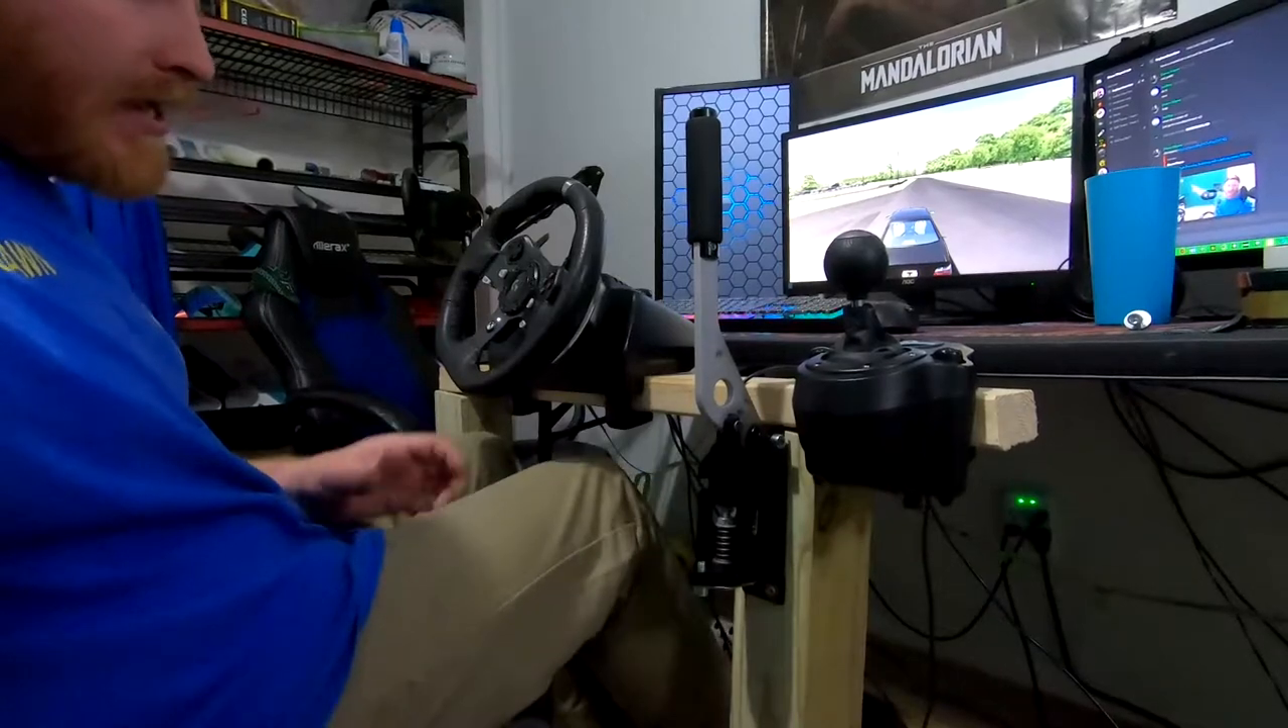So I don't have all the wires tied up they're just hanging.